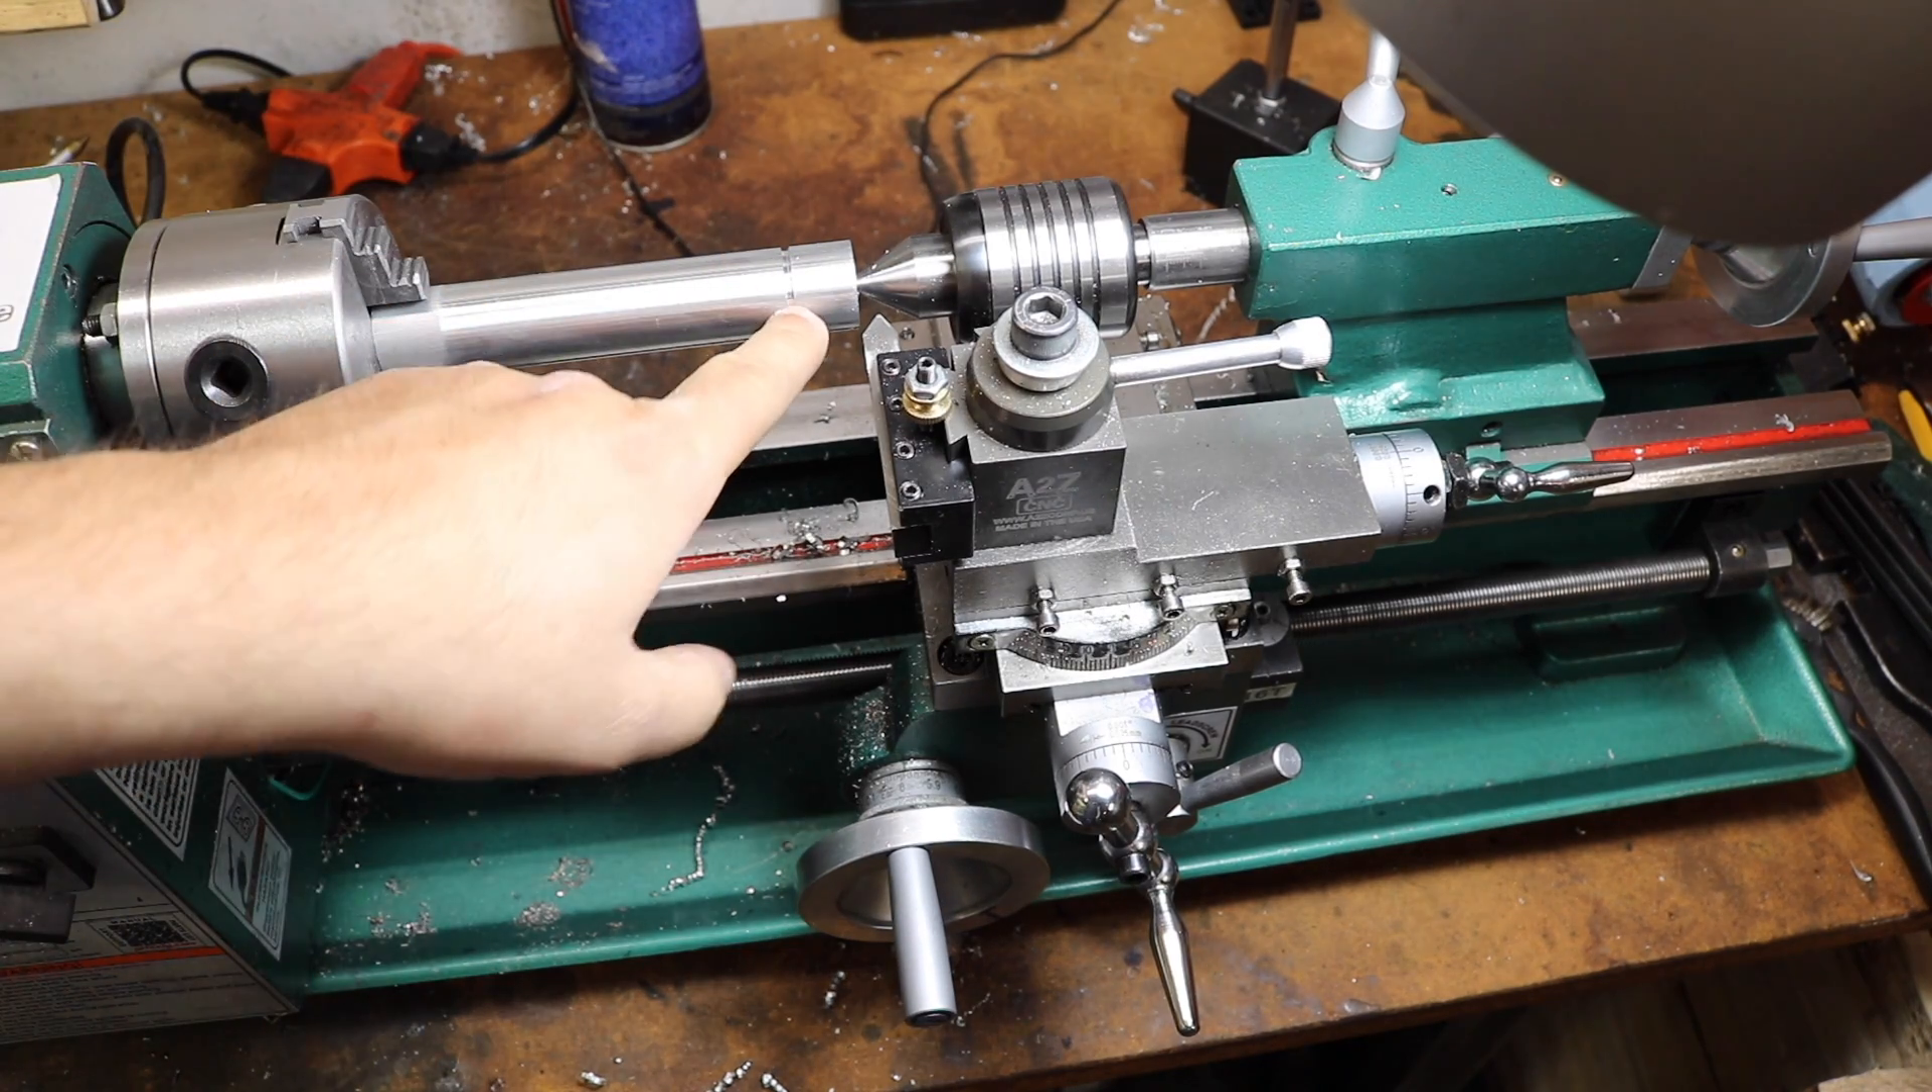Over here on the mini lathe you can see I've got the workpiece set up.